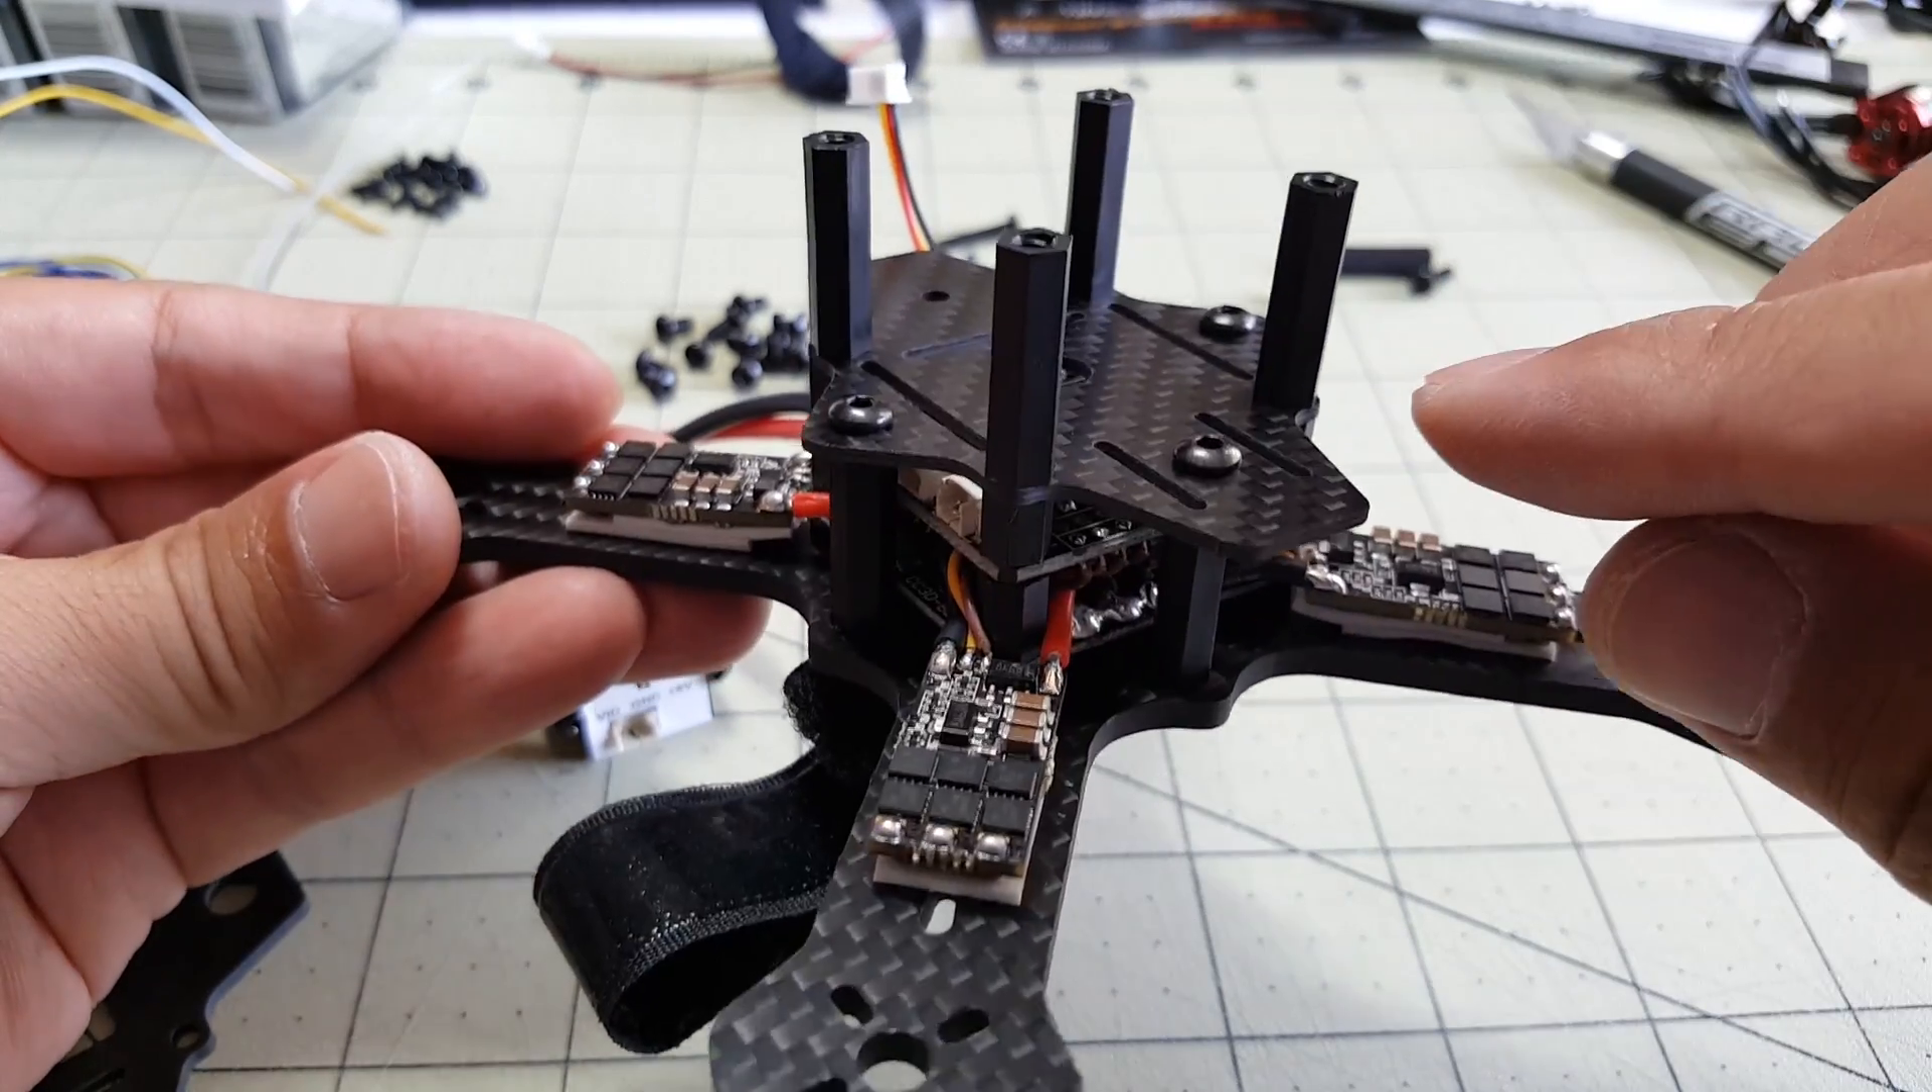Okay I got the middle plate uh screwed in here and these are the standoffs that go between the middle plate and the top plate.